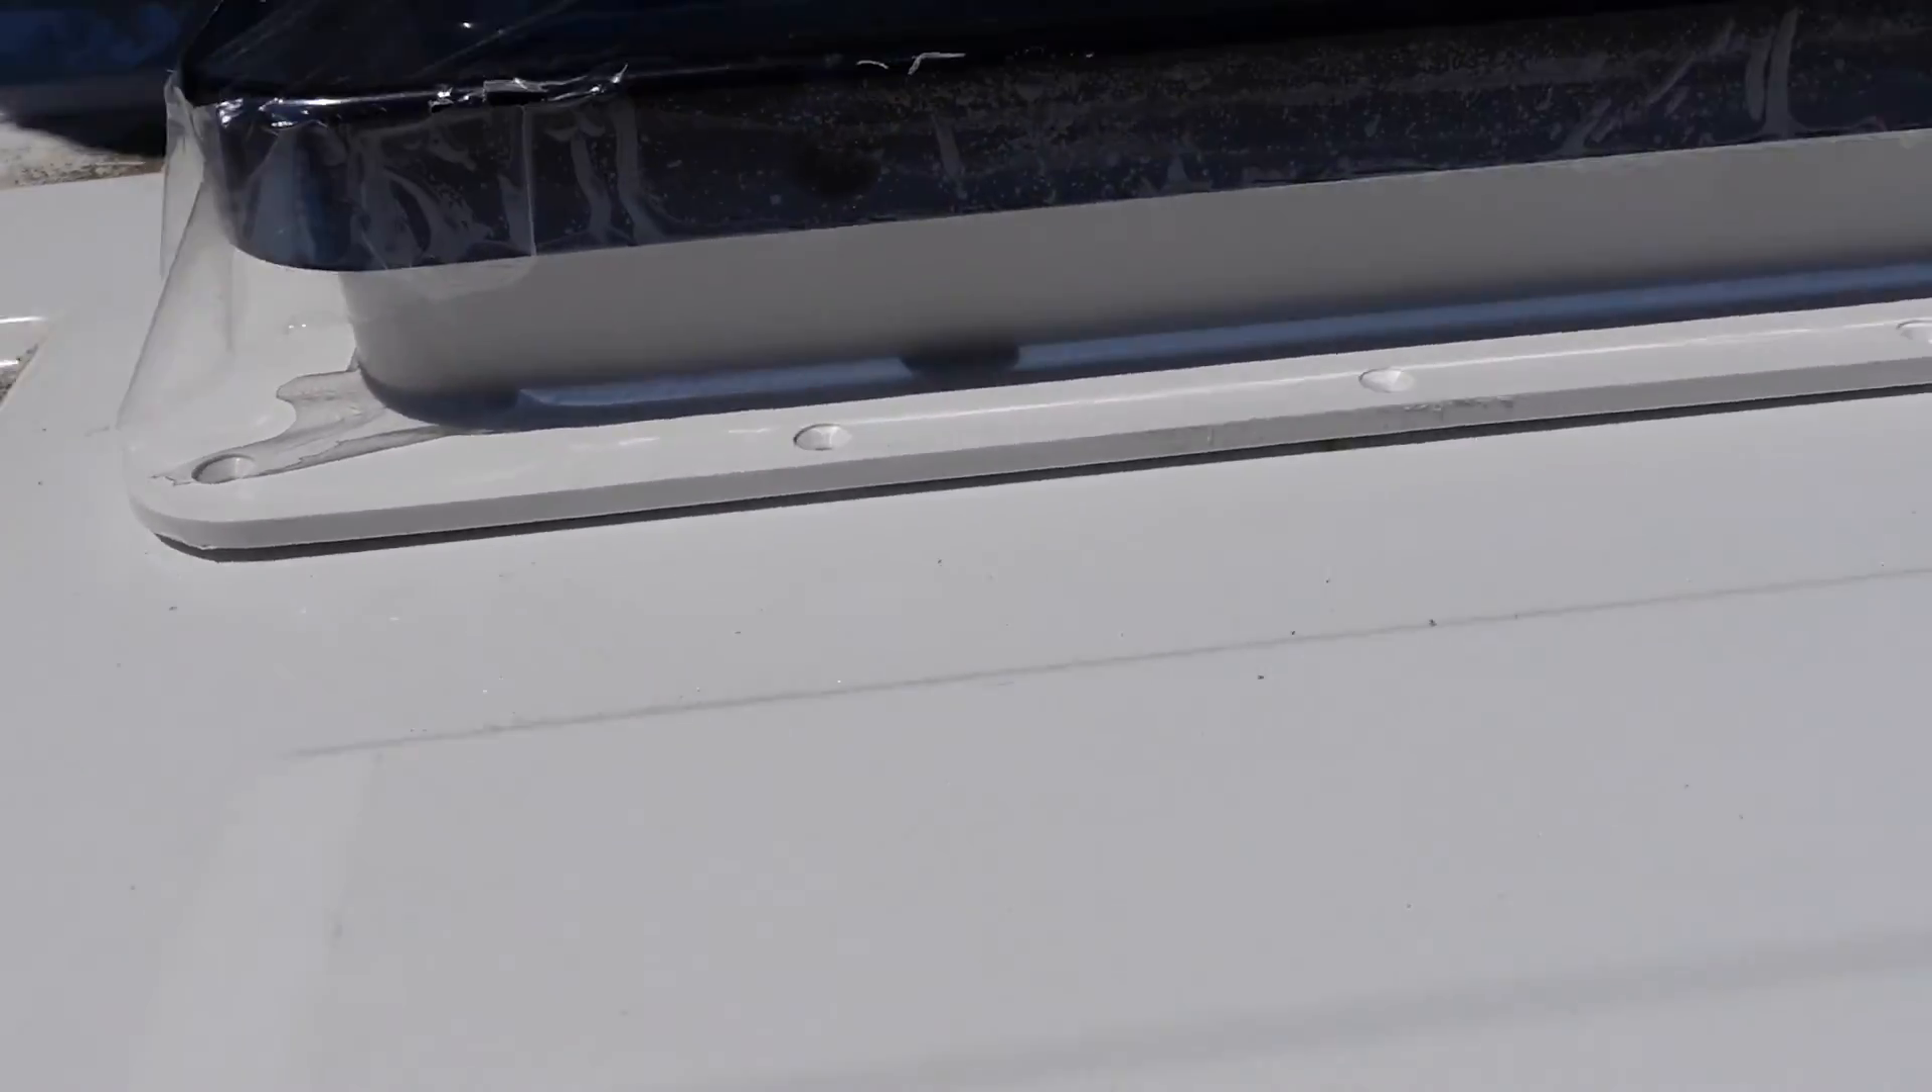So we took the gasket completely out of the equation and now the fan sits completely flush on the roof.